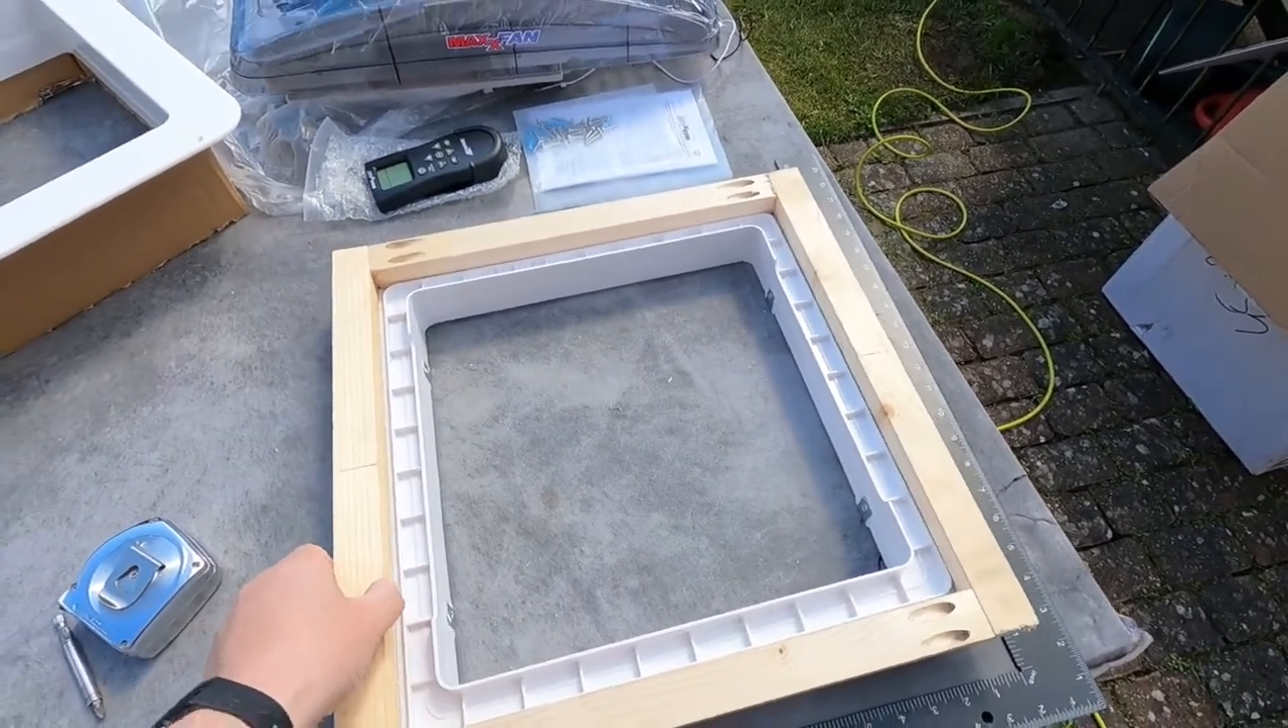Okay, so in preparation I've already made my wooden frame with pocket holes on the corners. And that fits over there and I've given myself a nice bit of wiggle room all the way around.